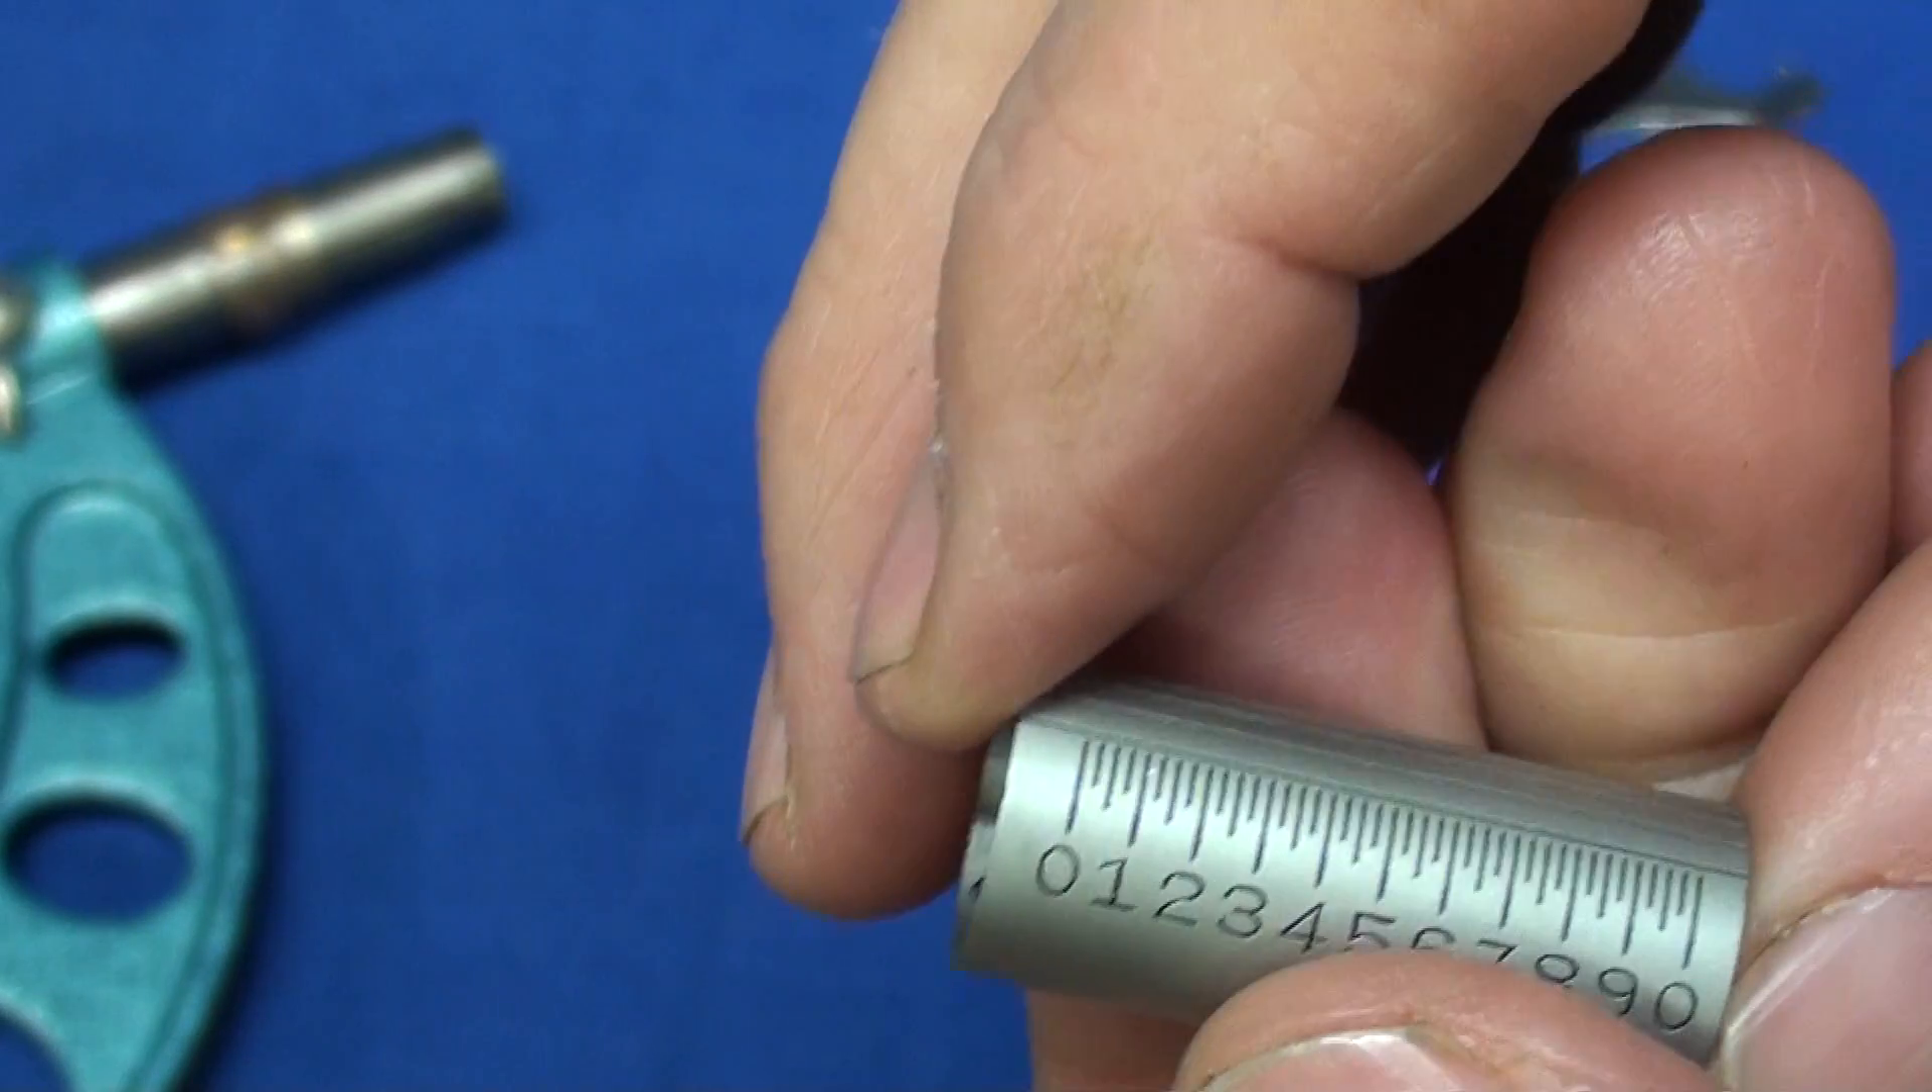I removed the satin chrome barrel, and, of course, you look on the back side, there's your vernier scale.